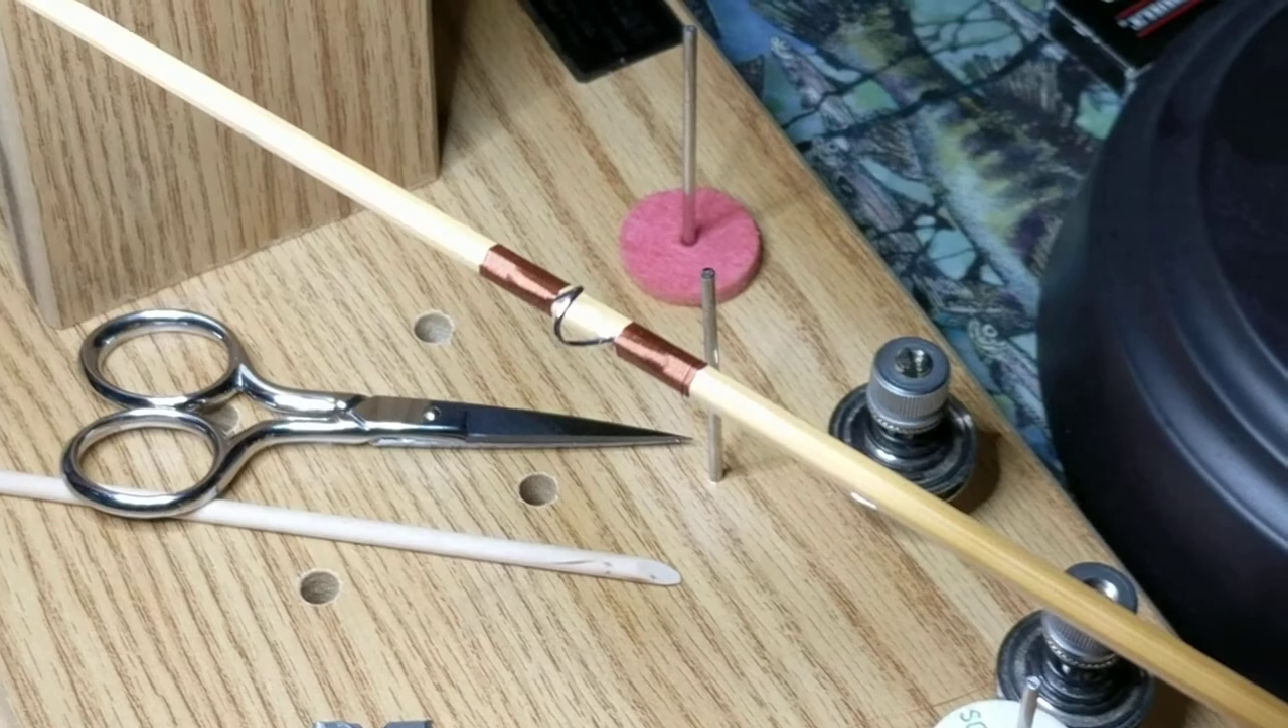And so now we have a finished guide.